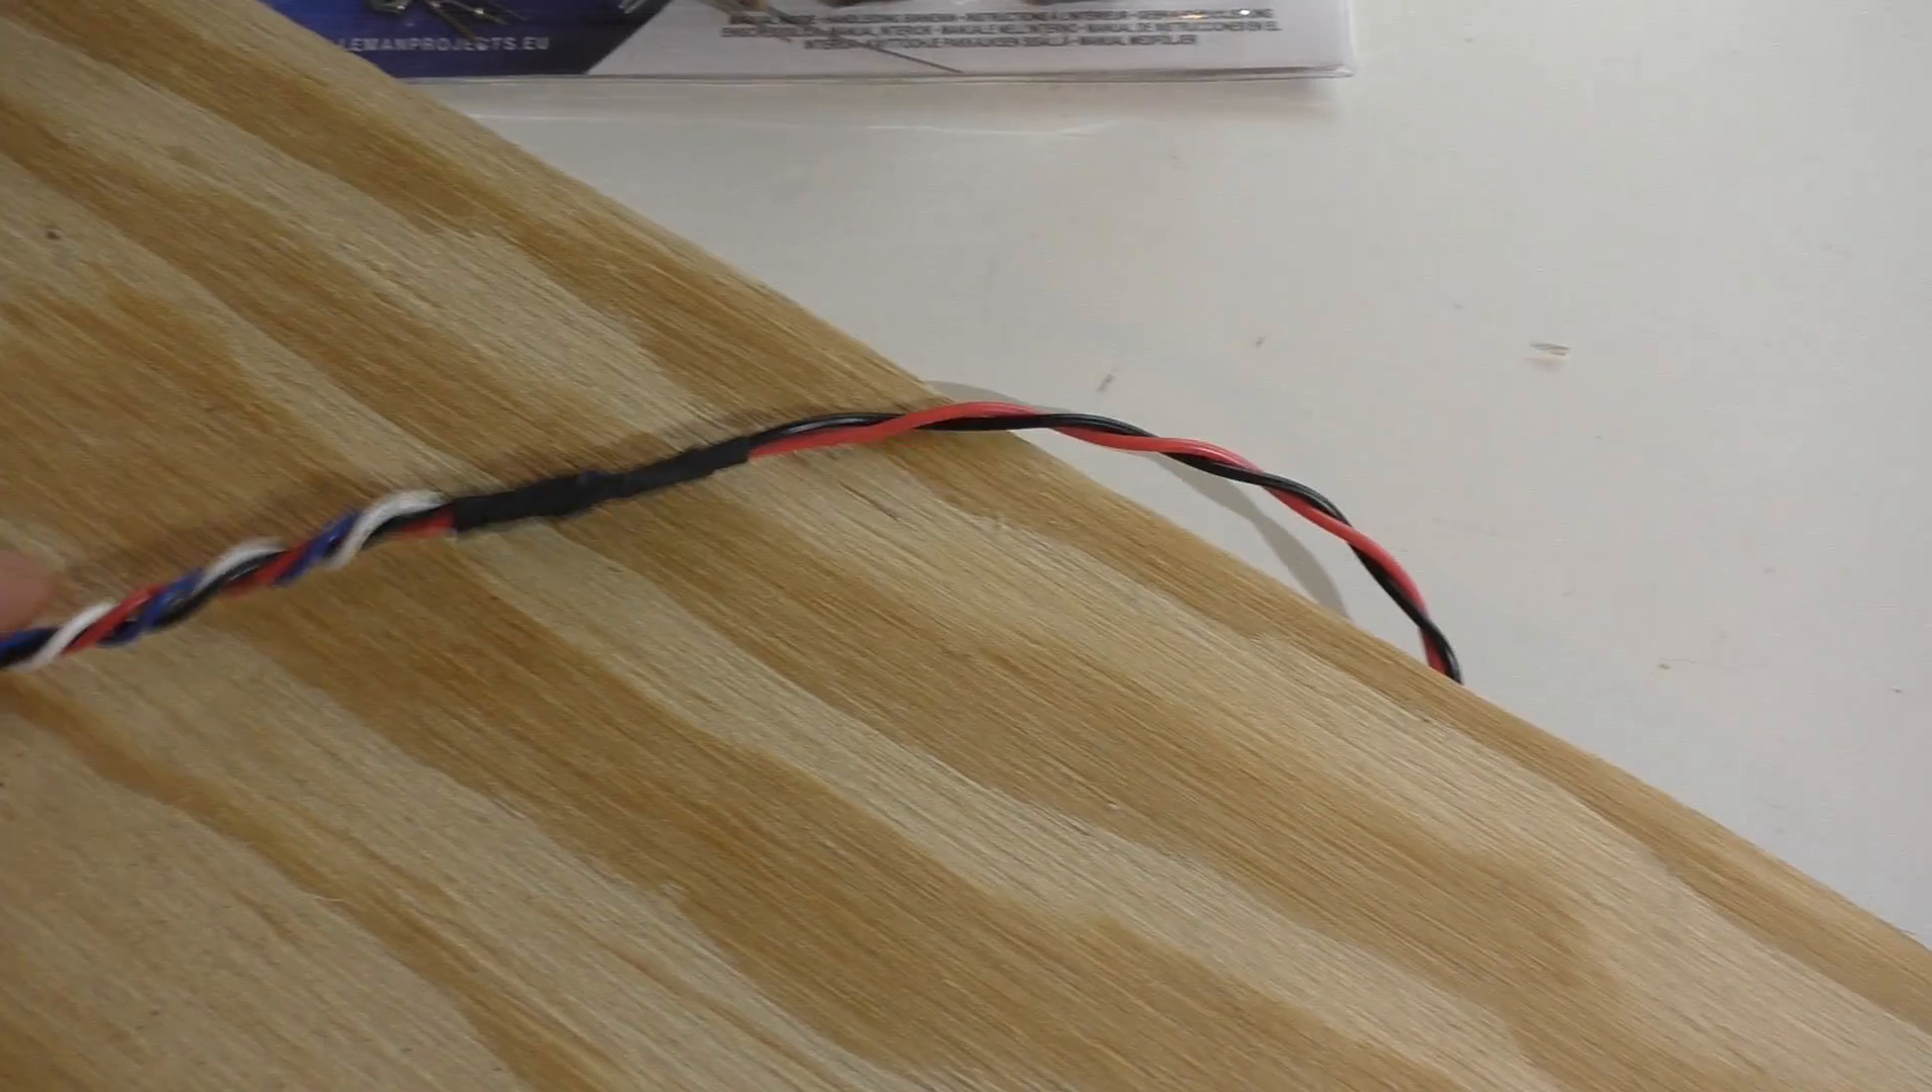I also managed to put a piece of heat shrink that contains all the wires down here in the bottom.